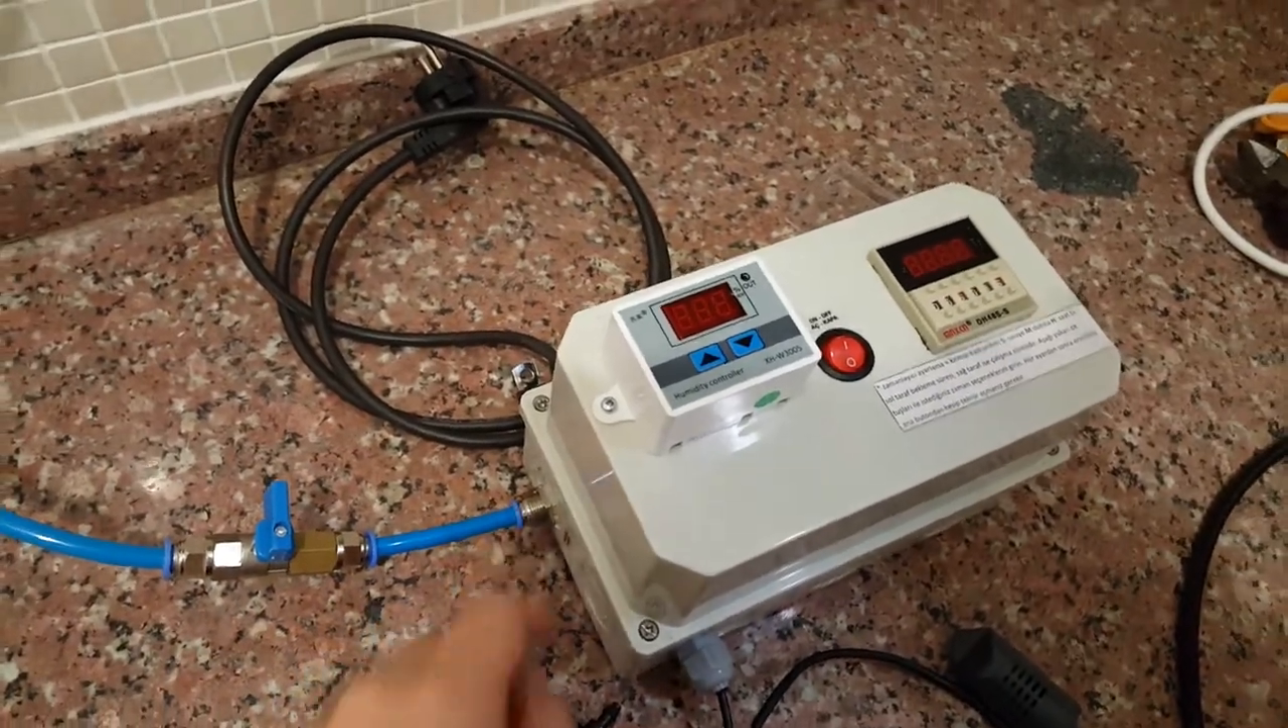Bu aşamada ben bizim daha evvelden hazır olan hattımızı bu şekilde cihazımızın girişine bağladım.